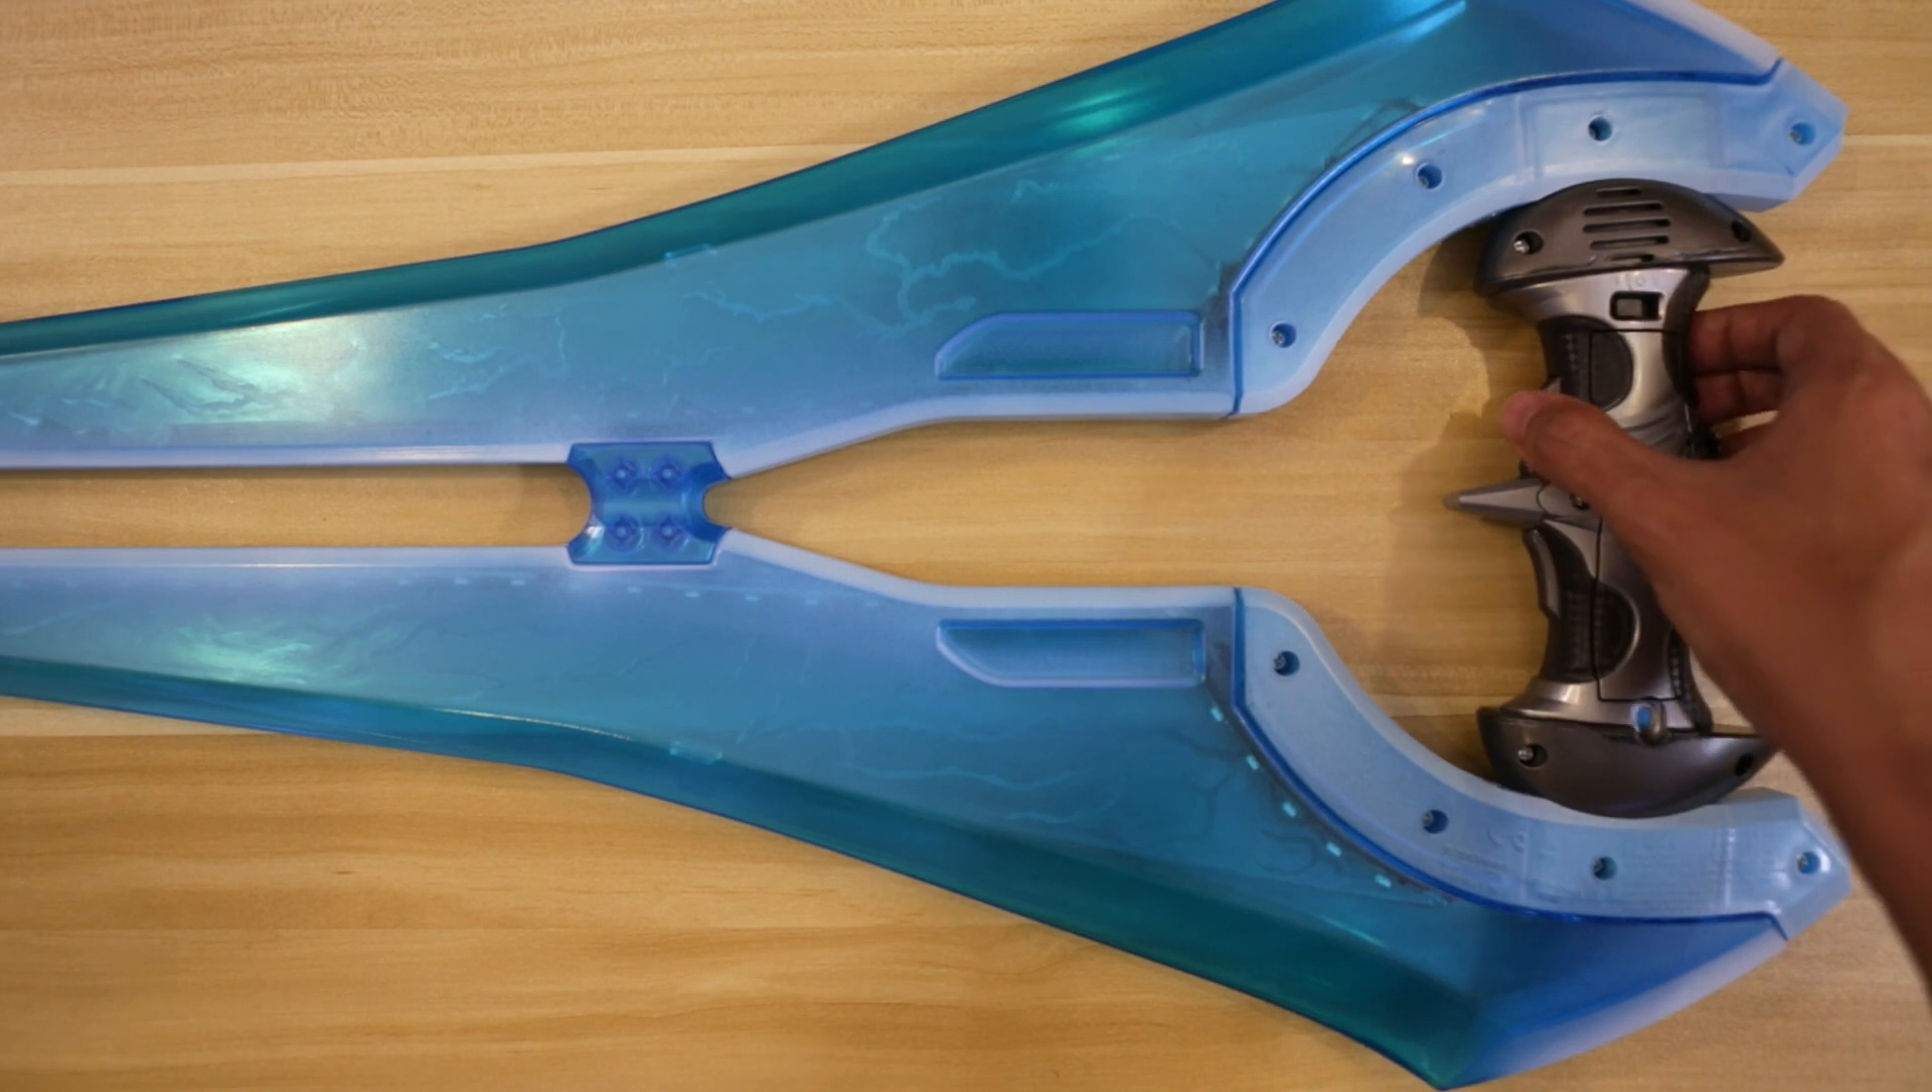And lastly, I fitted the two blades back together and fastened the last remaining screws.